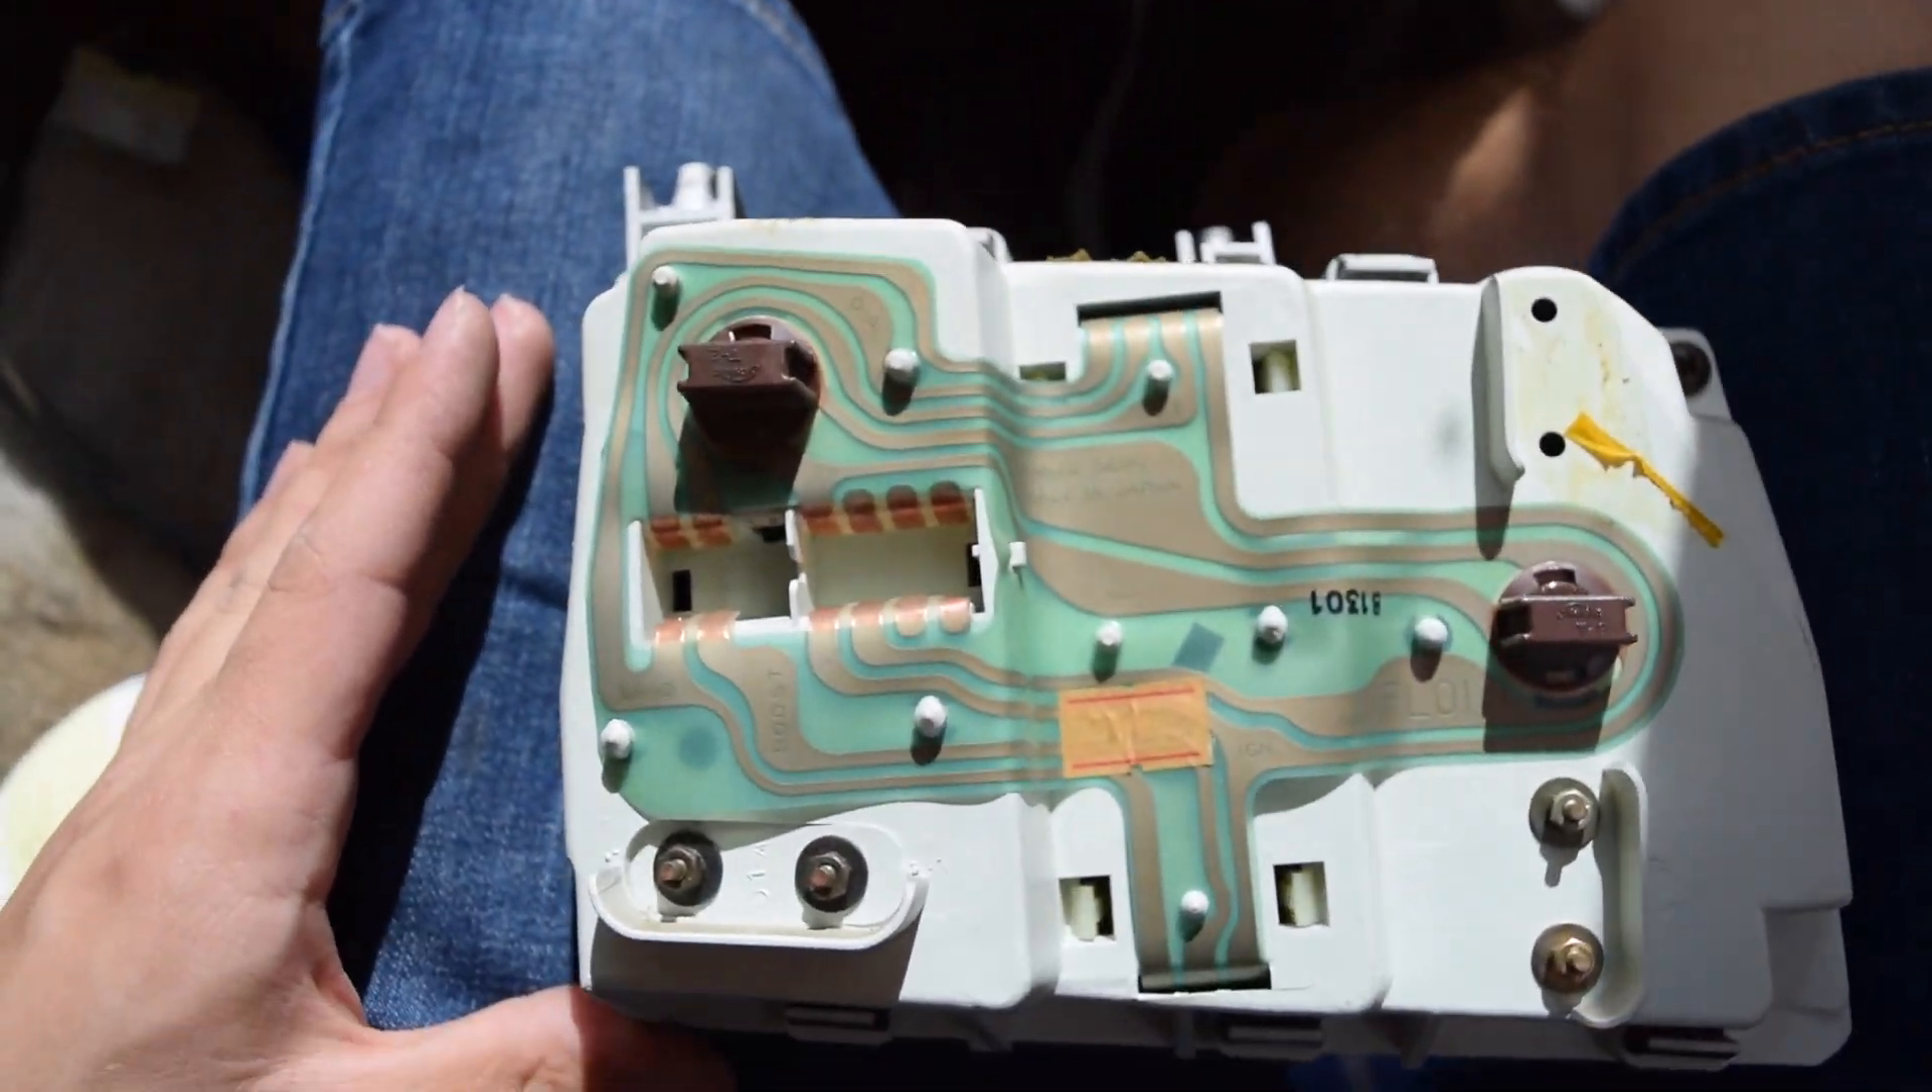So as you can see, we have our gauge out now.